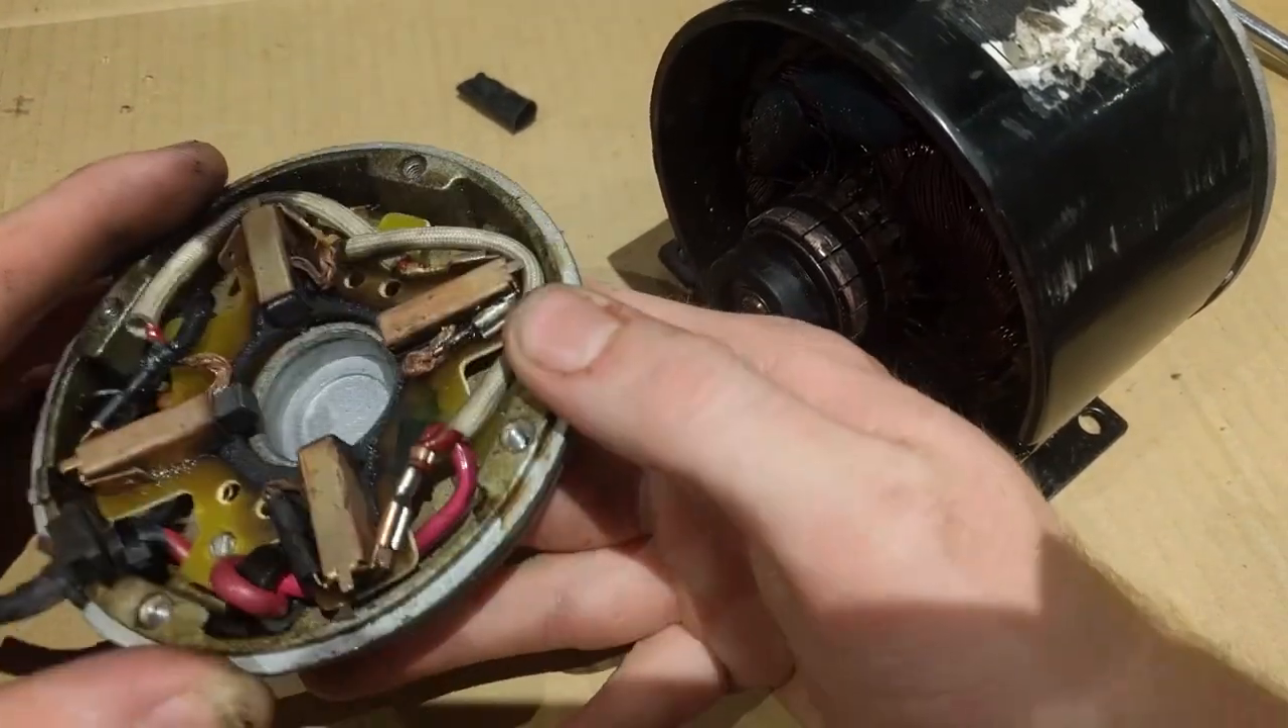All right, so we've got the back off. We can see our four brushes.